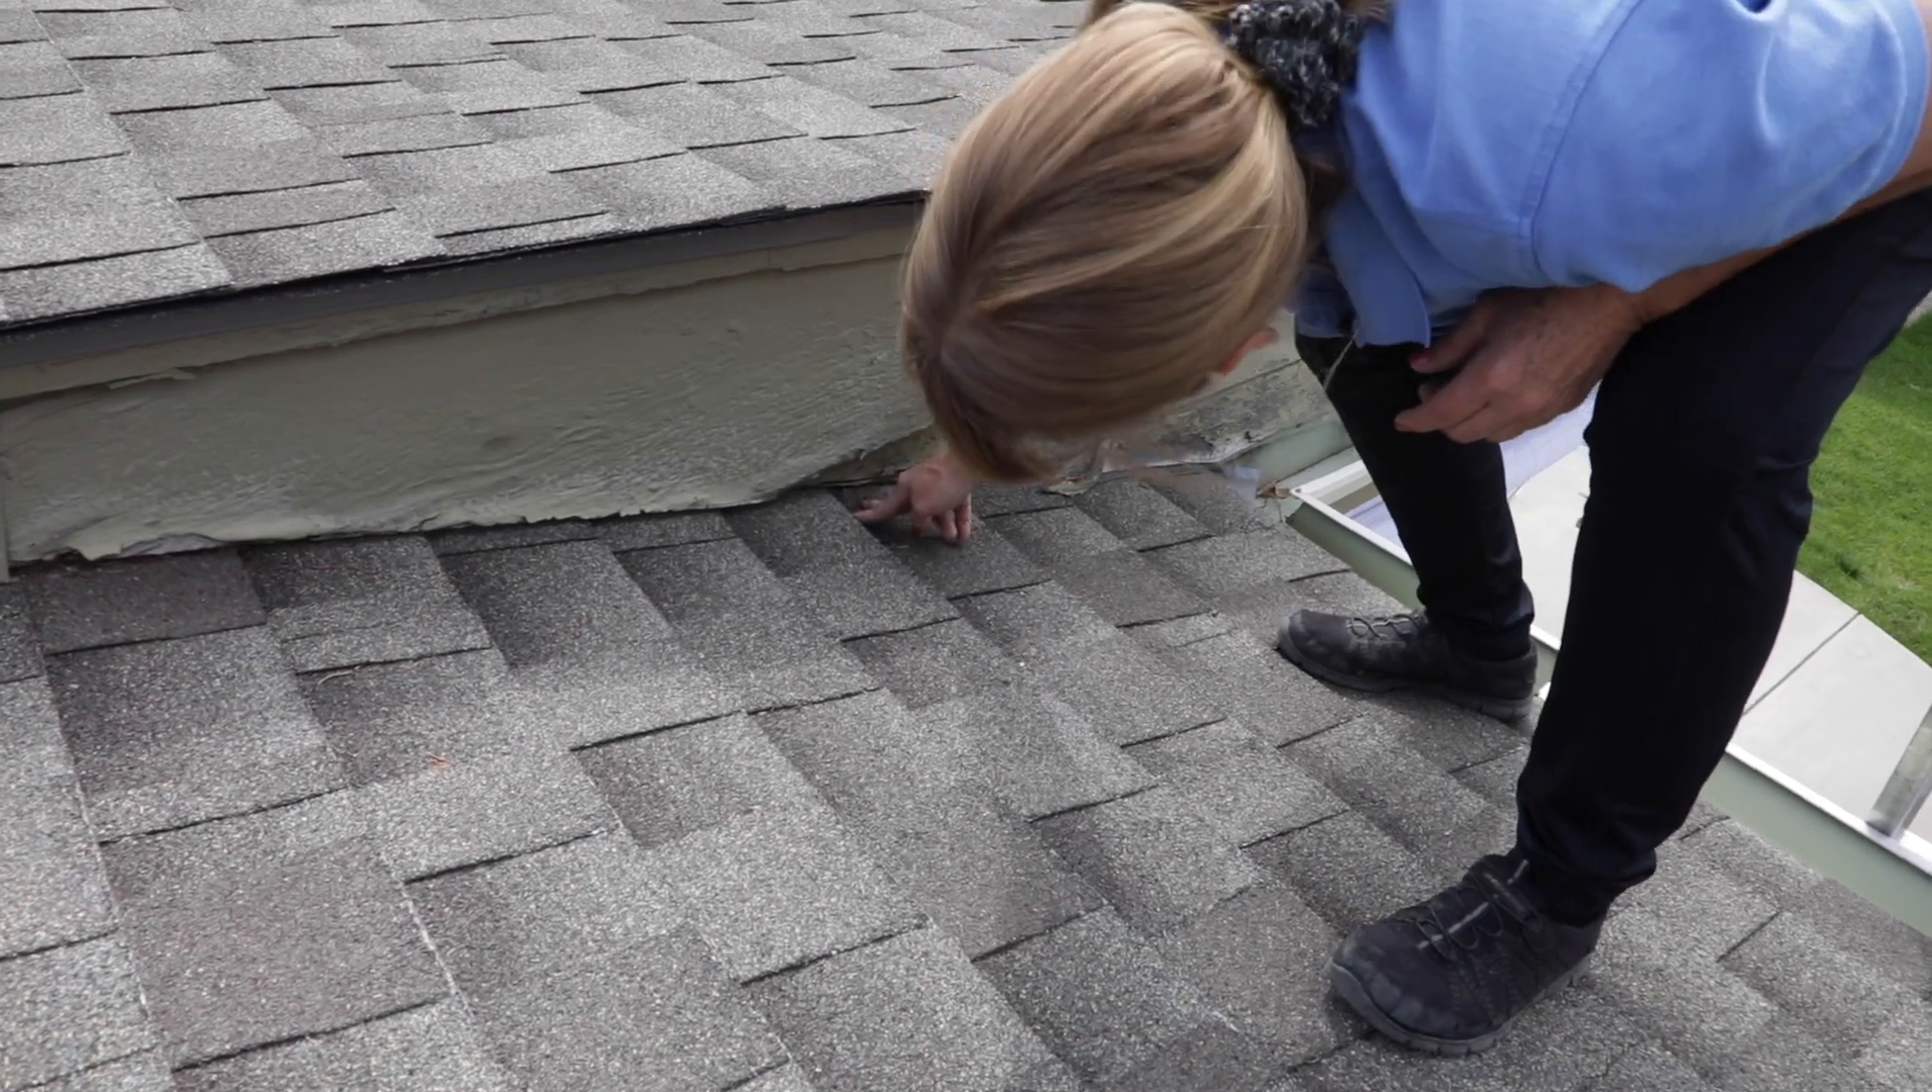There should be flashing here, and the siding is a little close to the roof, so I'll note some recommendation for some repairs on that.